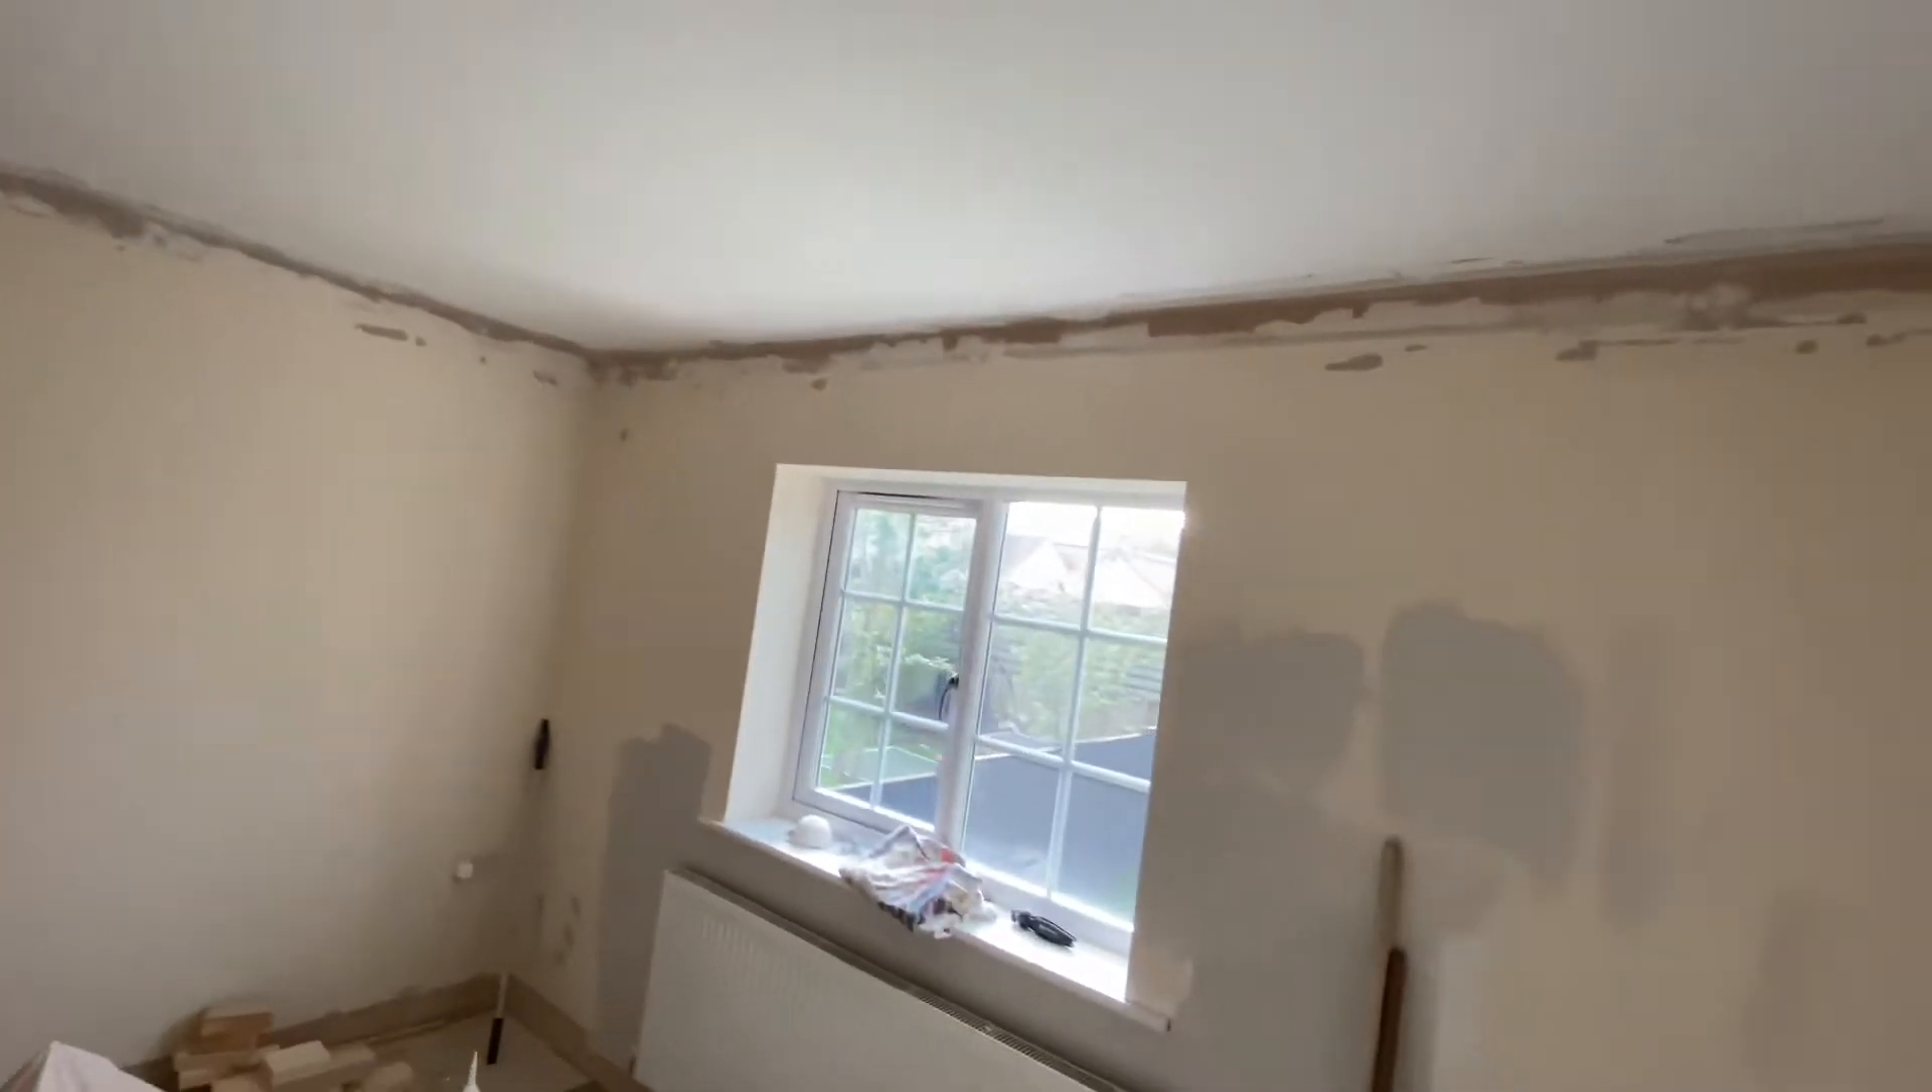We've still got the coving to put up.